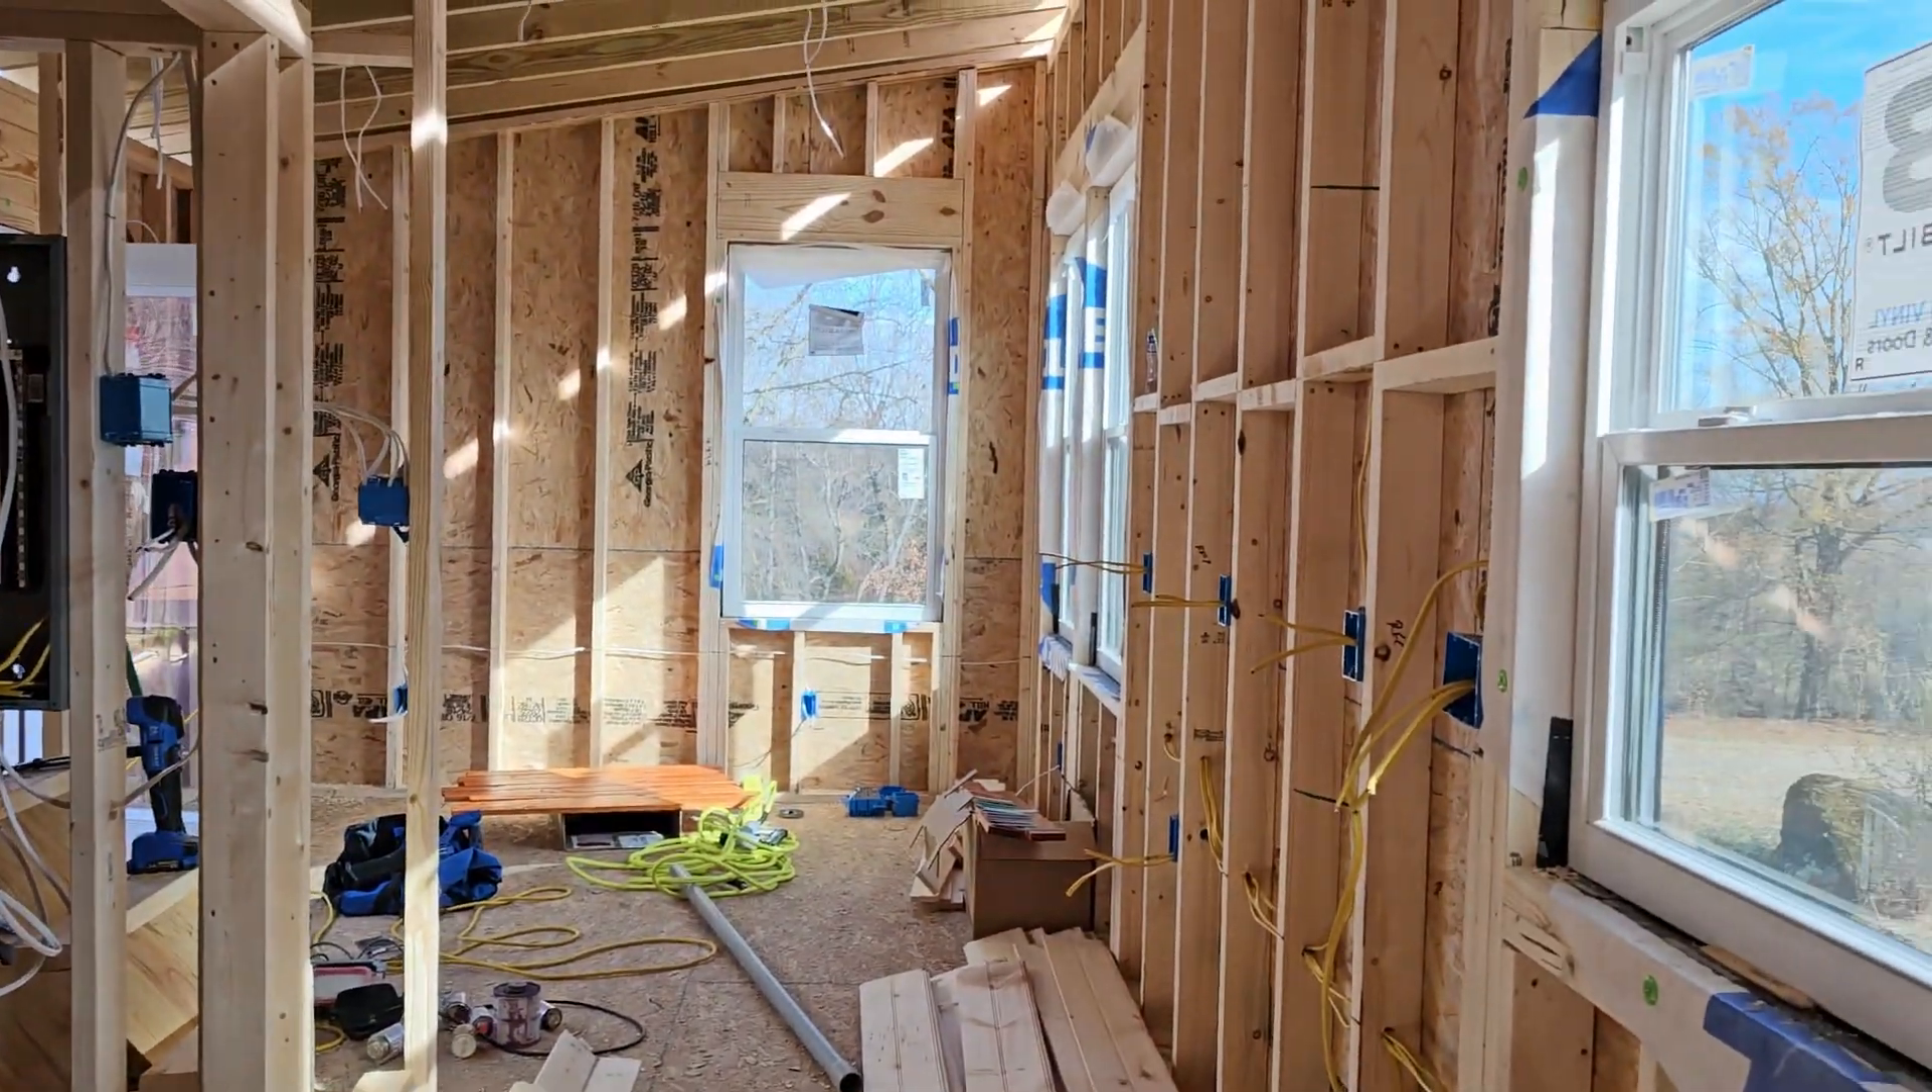So we got all our electrical wires put in.